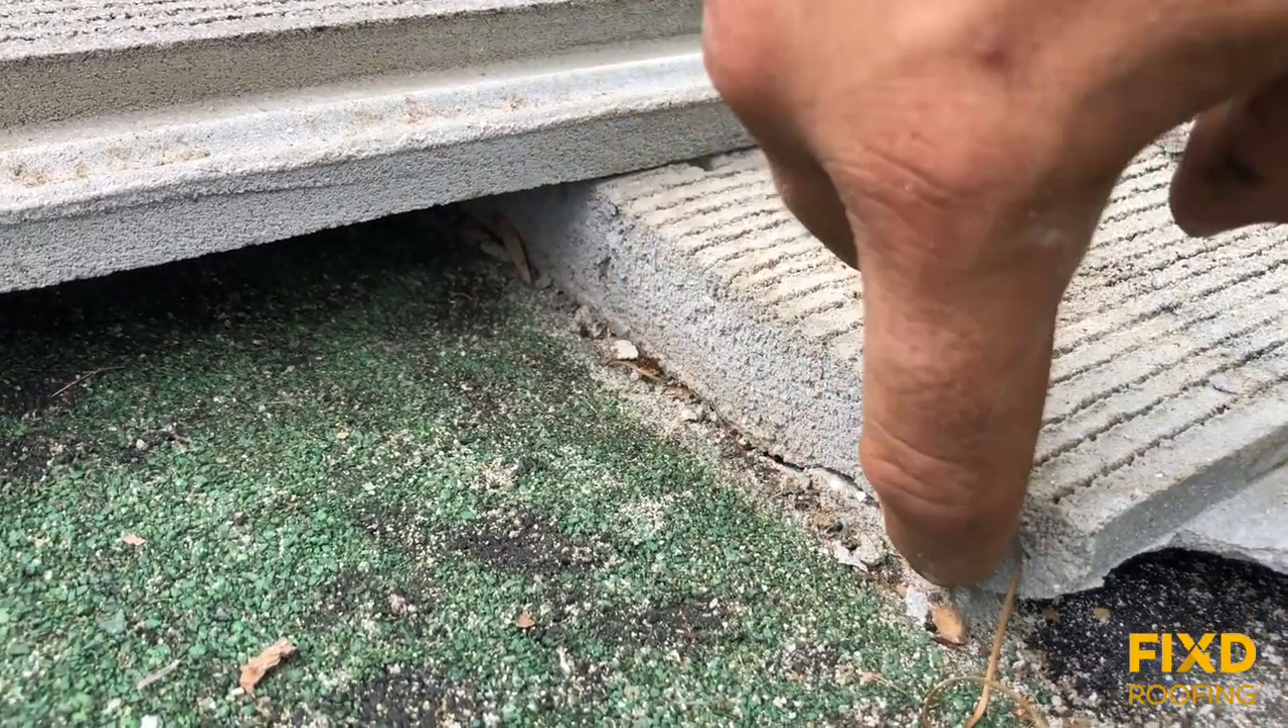So we see this edge of the tile and that is laying perfectly onto the roof.